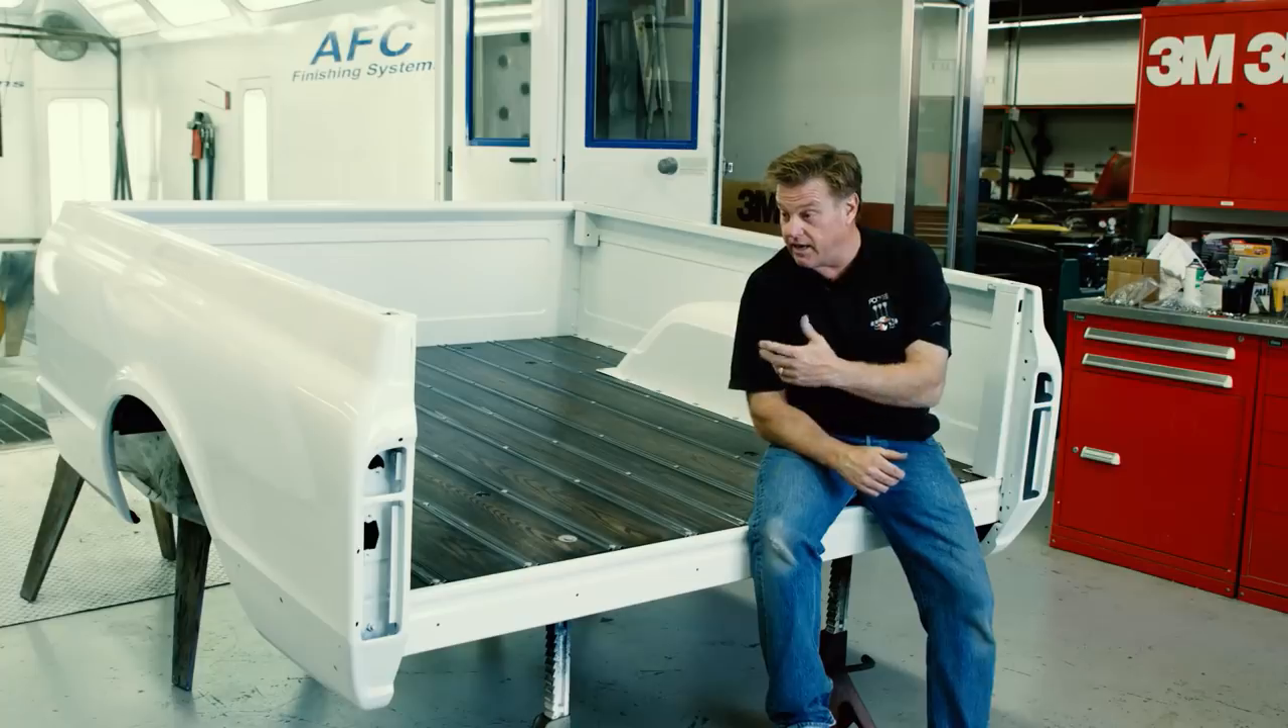Well, Josh and I have made the bed, or I should say that we have got the bed all assembled now.